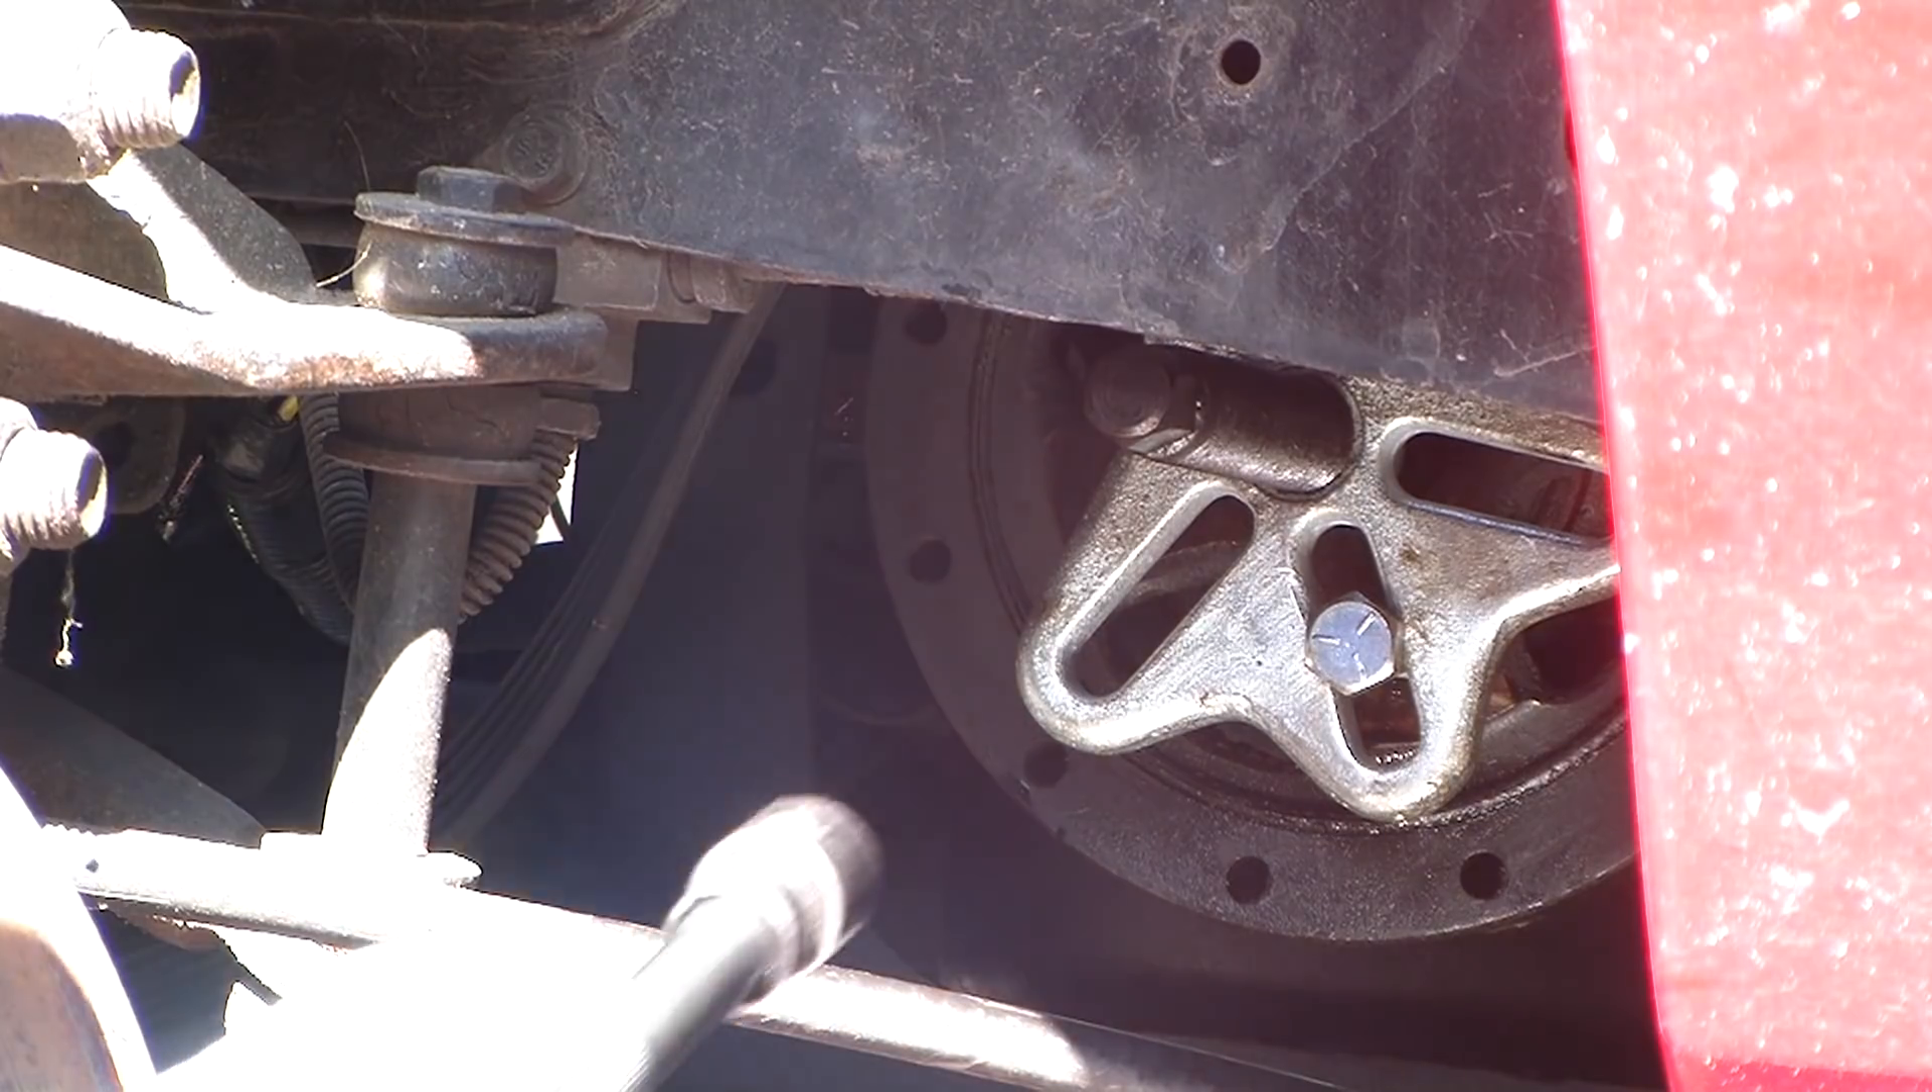Alright, now we've got our harmonic balancer puller attached.